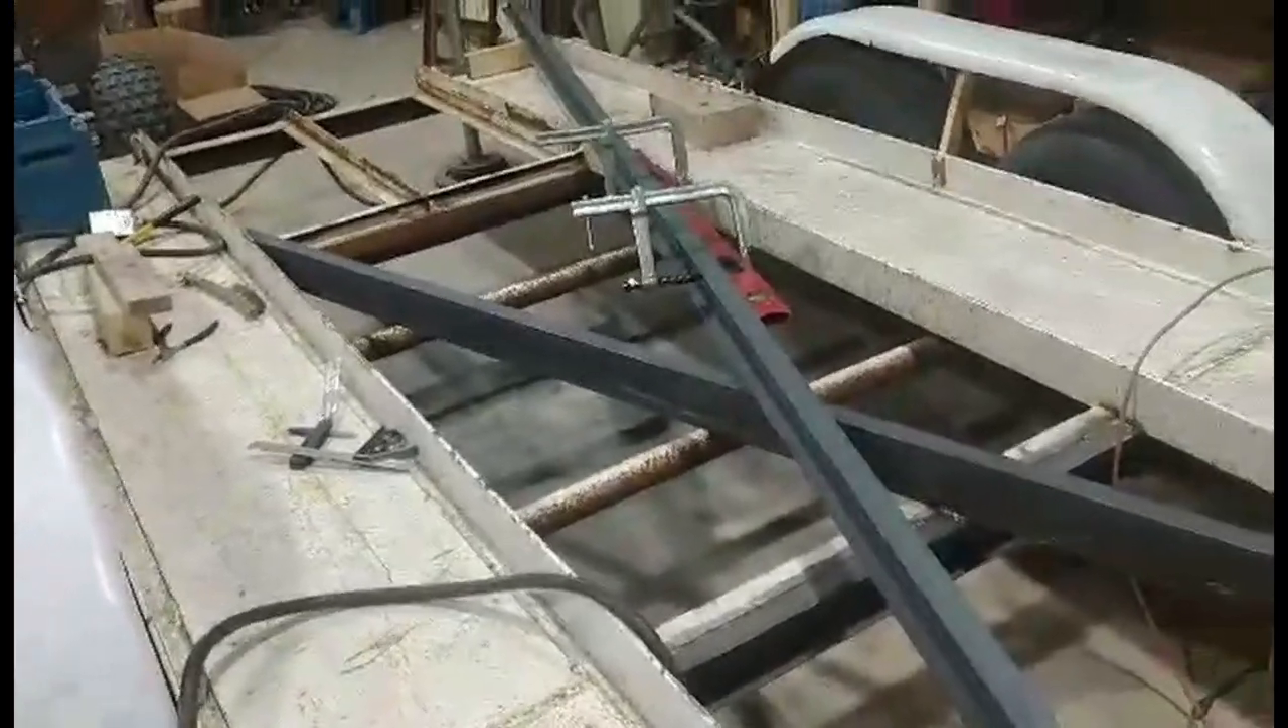So you can see i've added this c-channel across corner to corner.